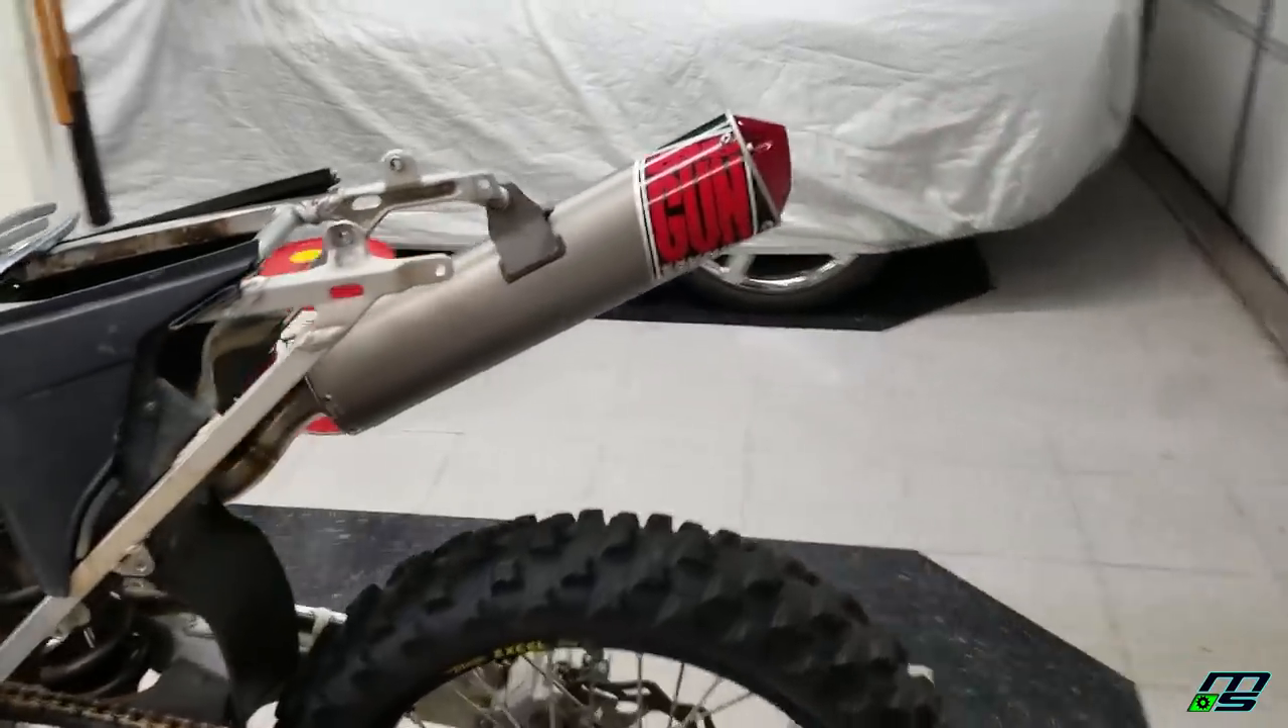And the pipe is looking a little bit better now that the back tire is on there.